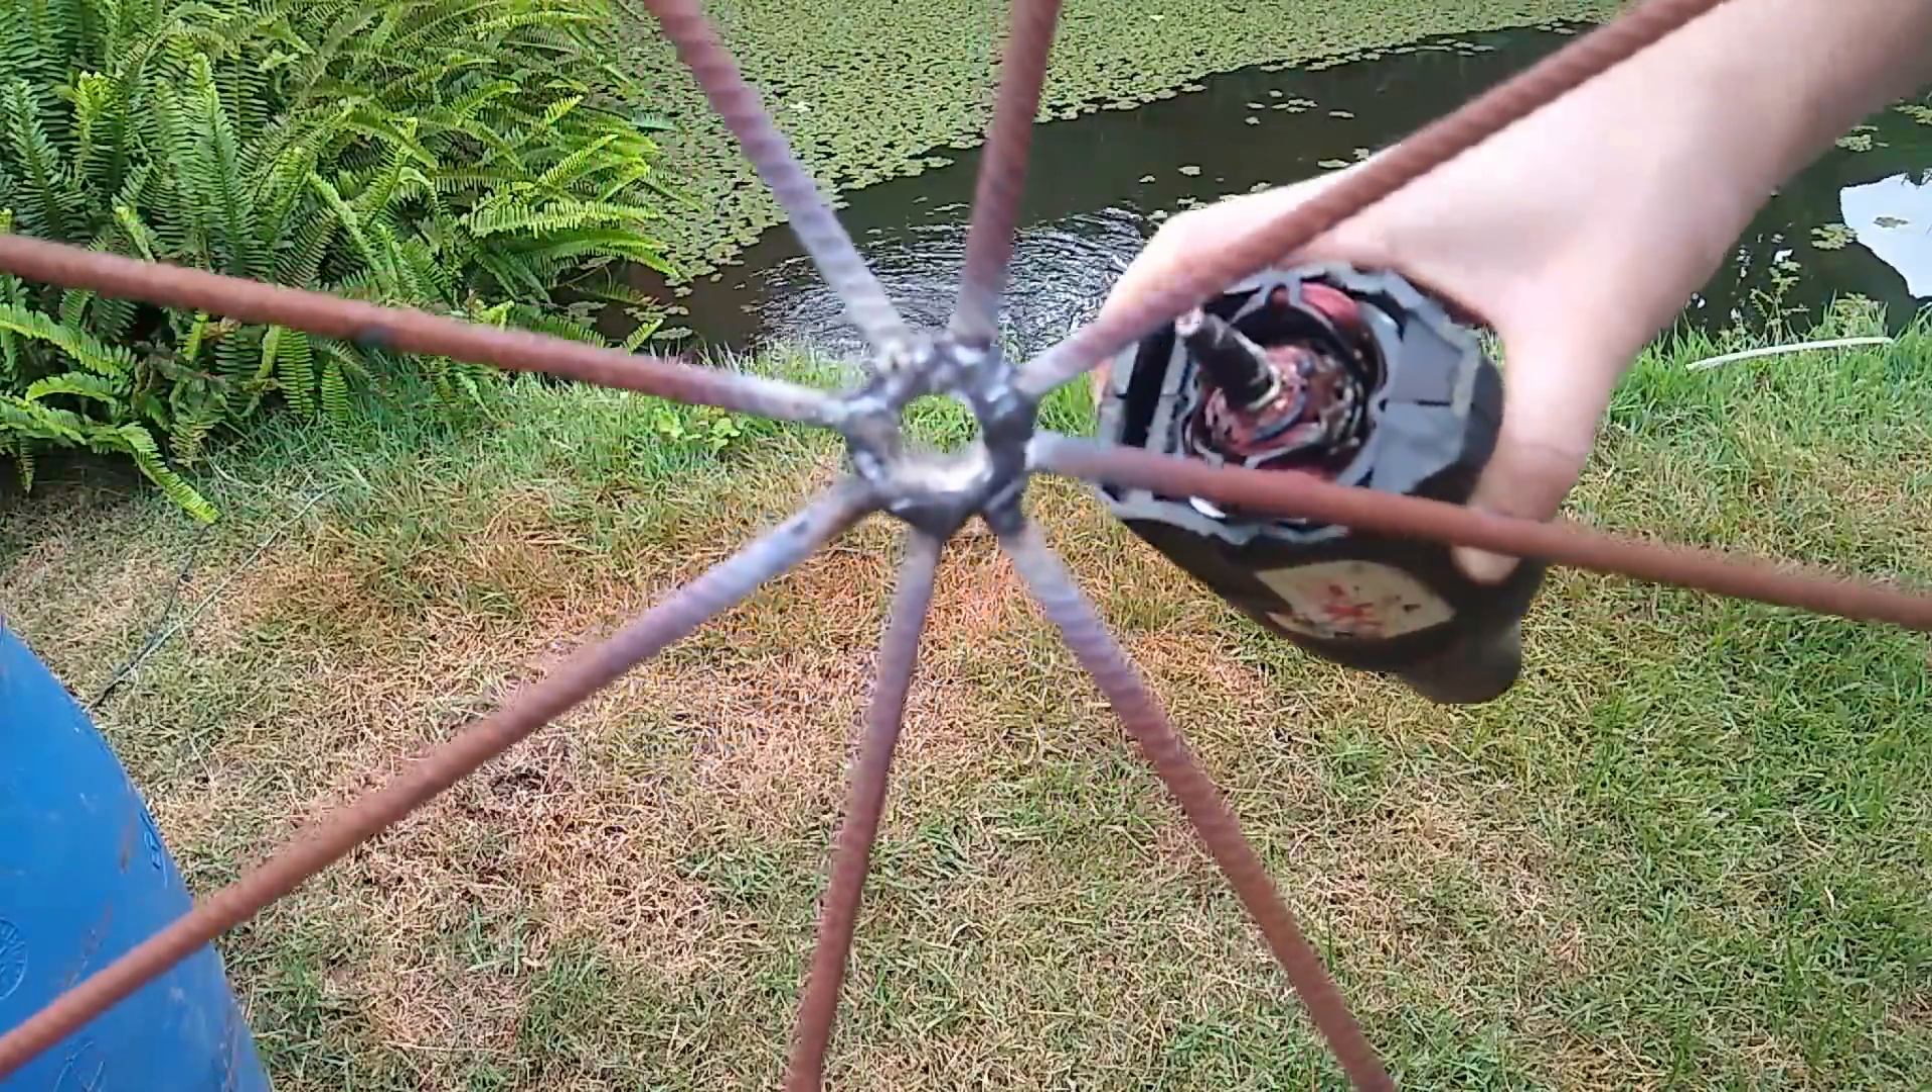Soldei aqui, então, o esqueleto da nossa hélice. Ficaram oito hastes de ferro soldadas.